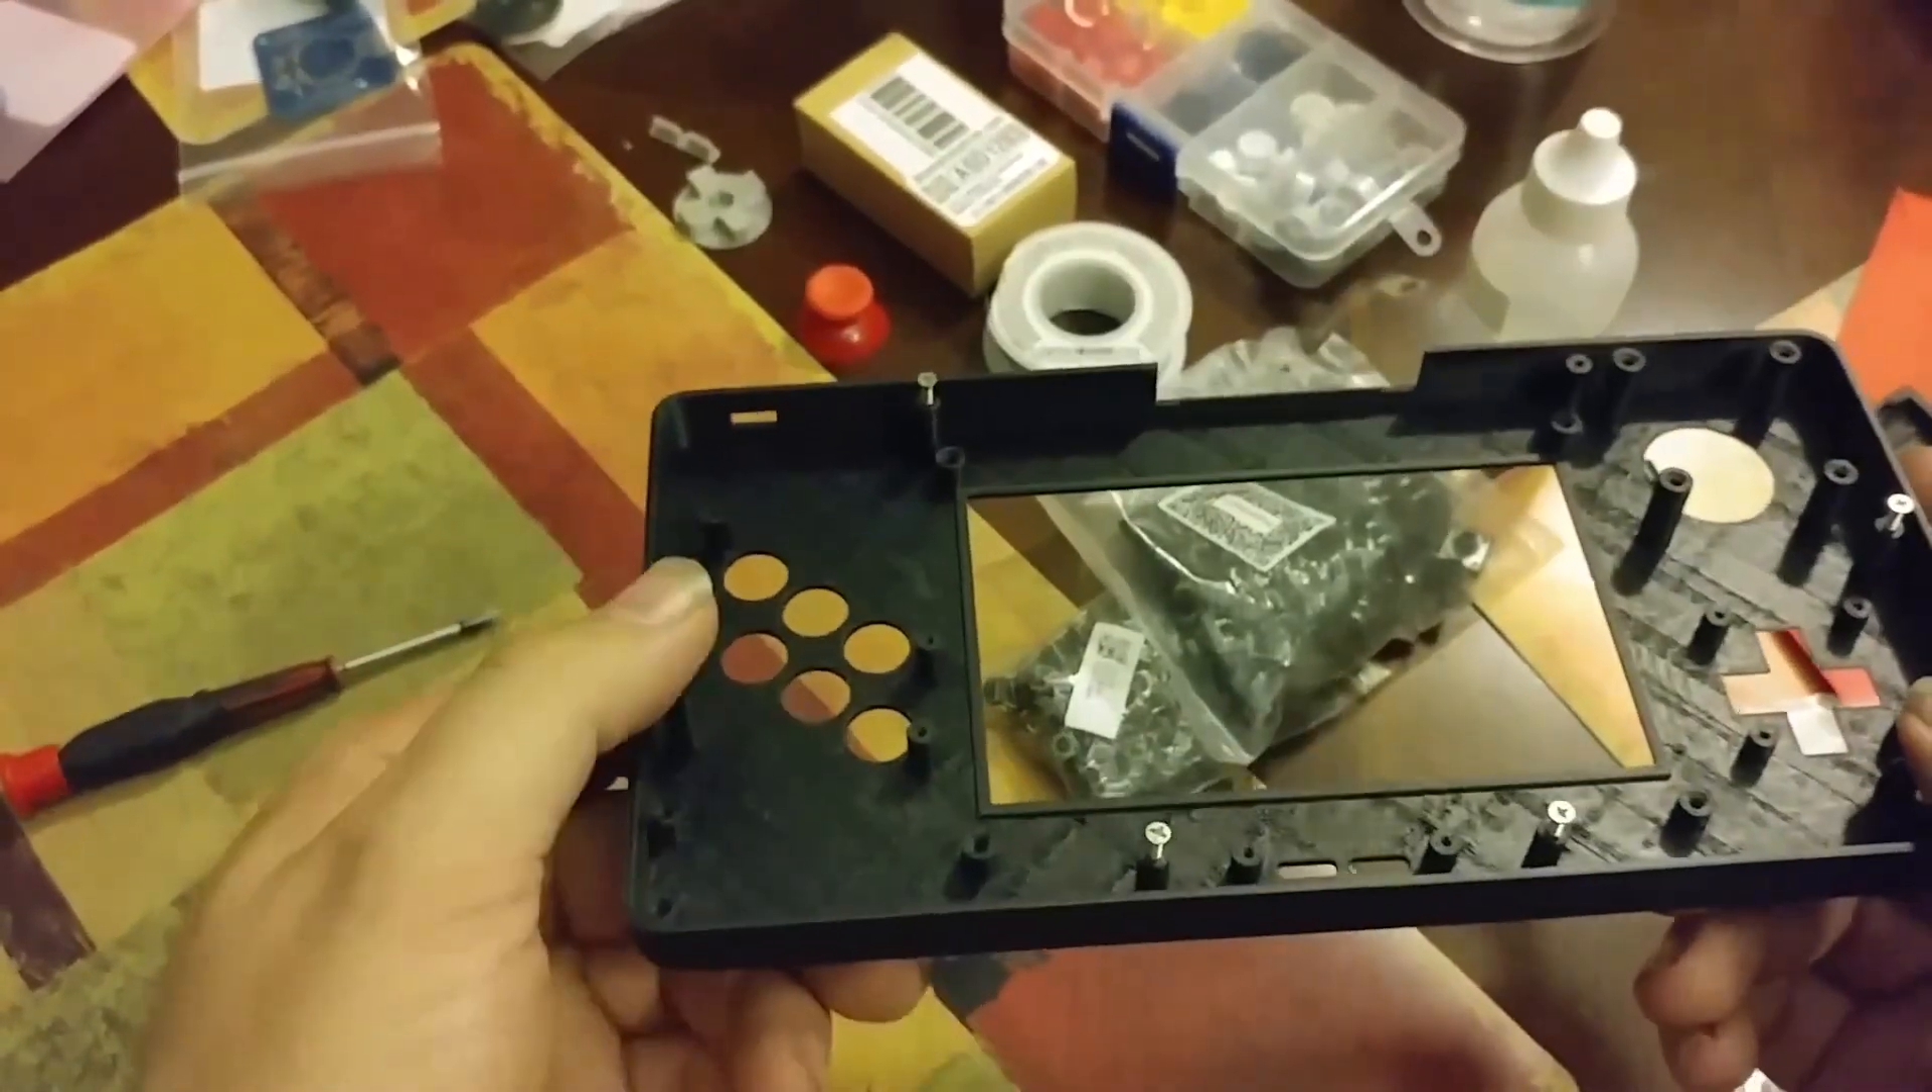But uh... see where the screws are sticking out a little bit.